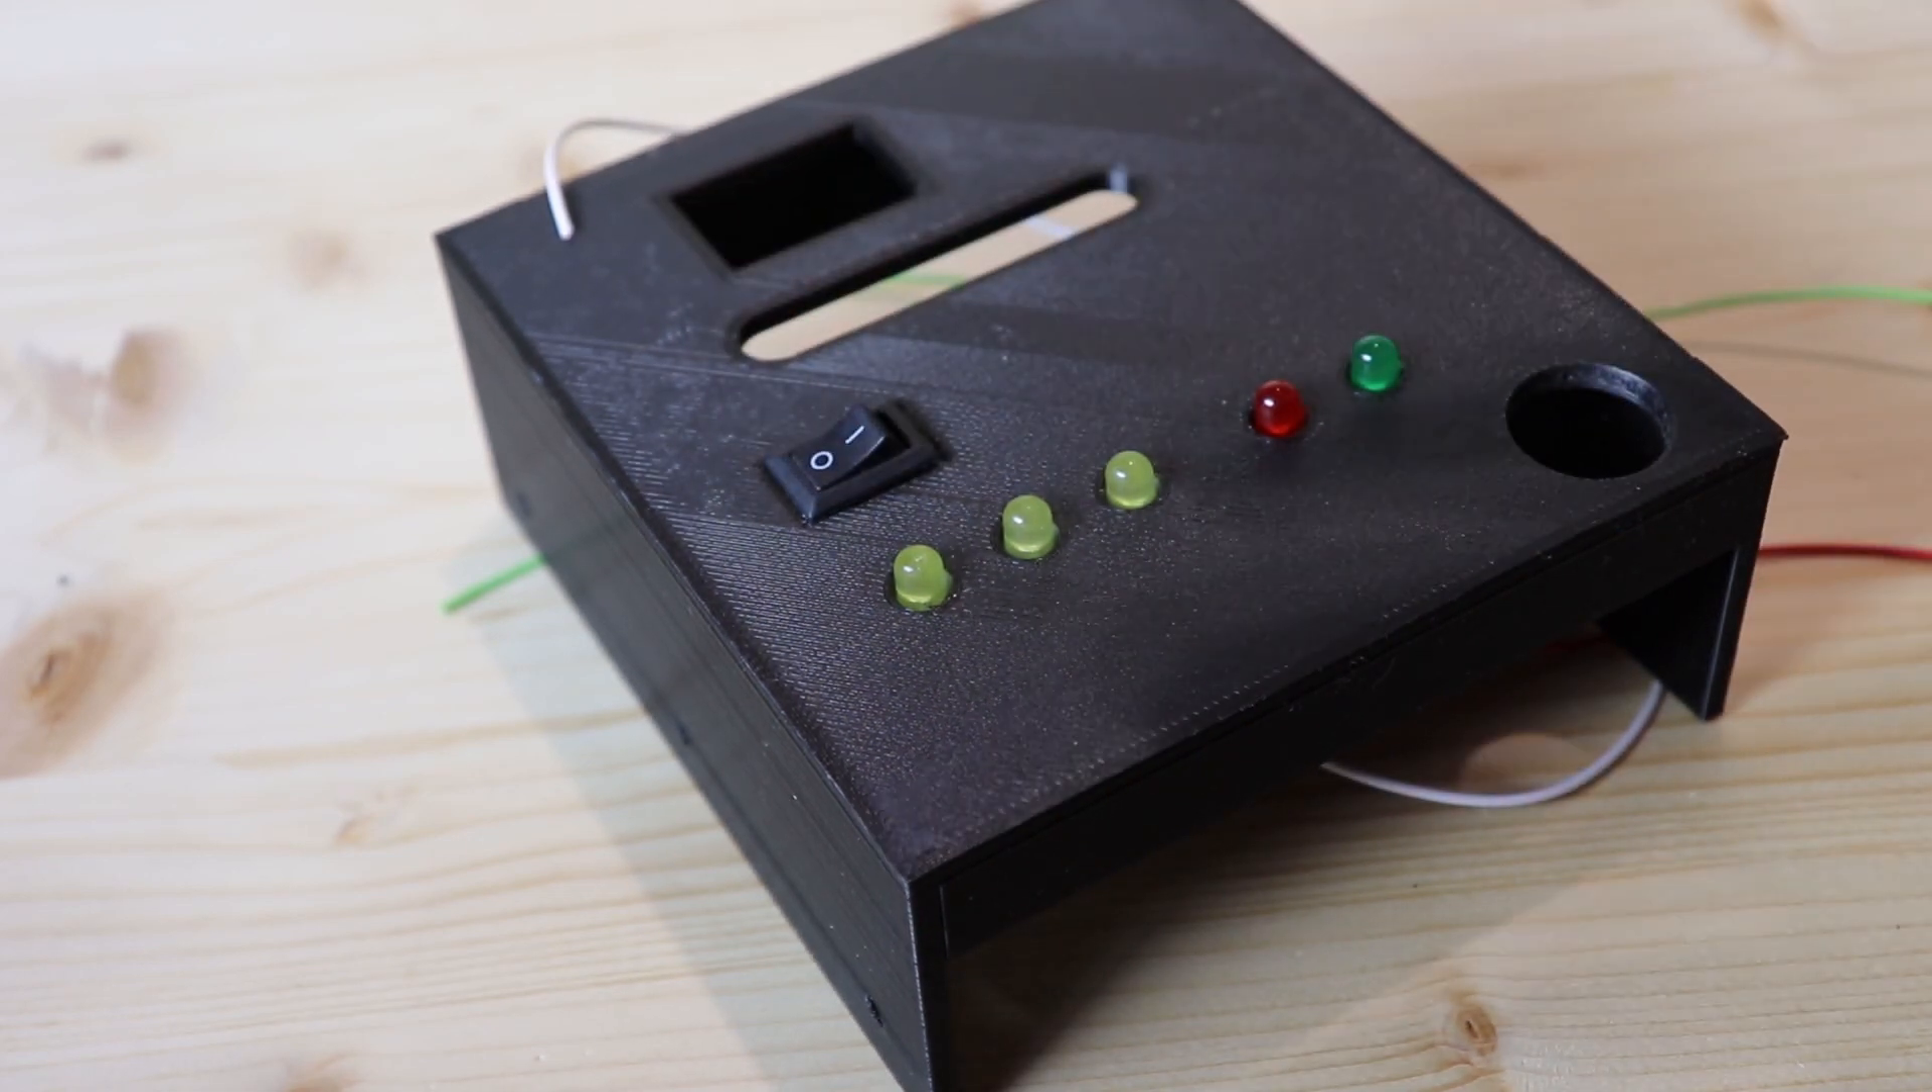Poi ho montato l'interruttore che accenderà e spegnerà l'allarme.